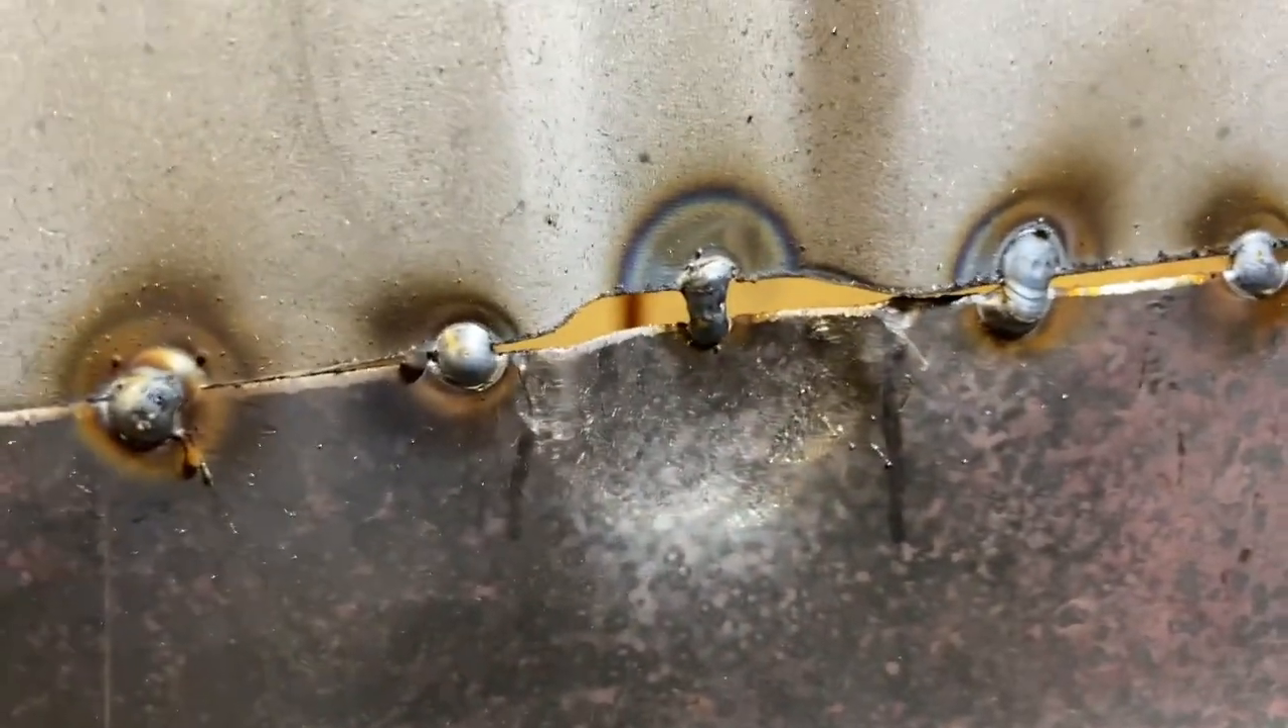Got pretty good alignment between the panels there gaps a little big in the in the grooves i'll have to fill that in.